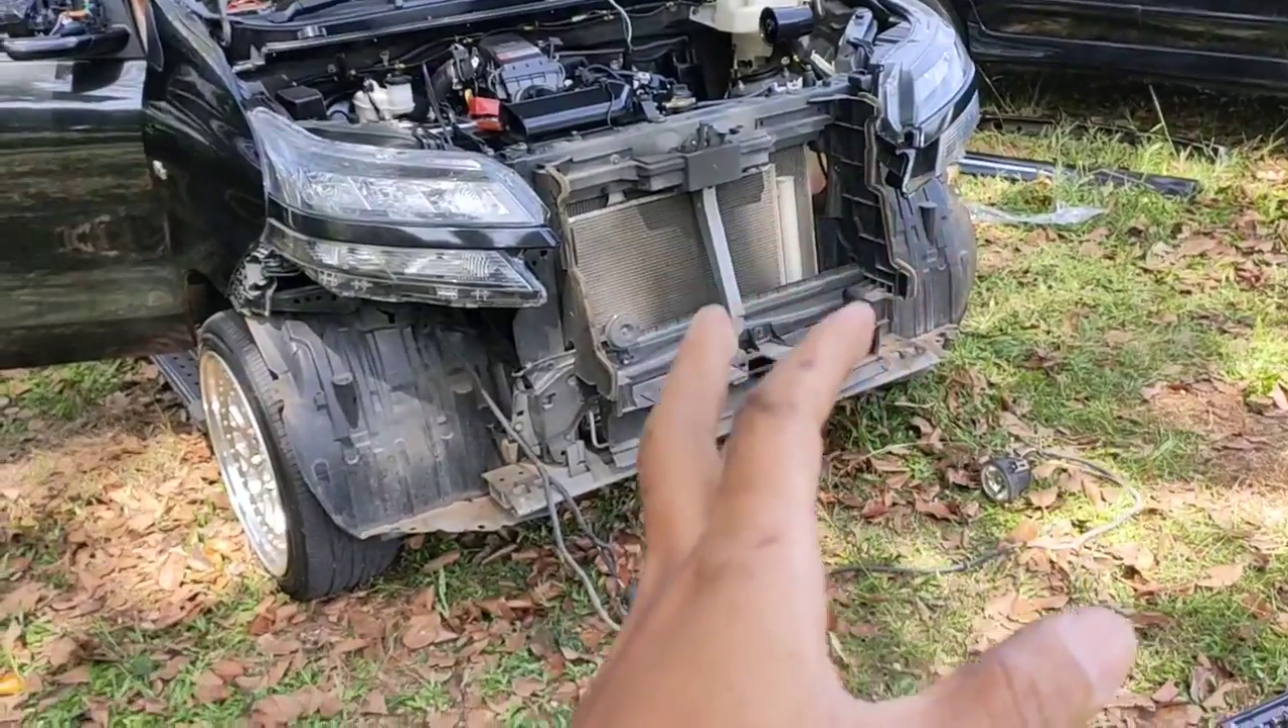Bagian depan sudah kita instalasi Di bagian lampu ya Lampunya sudah kita instalasi.